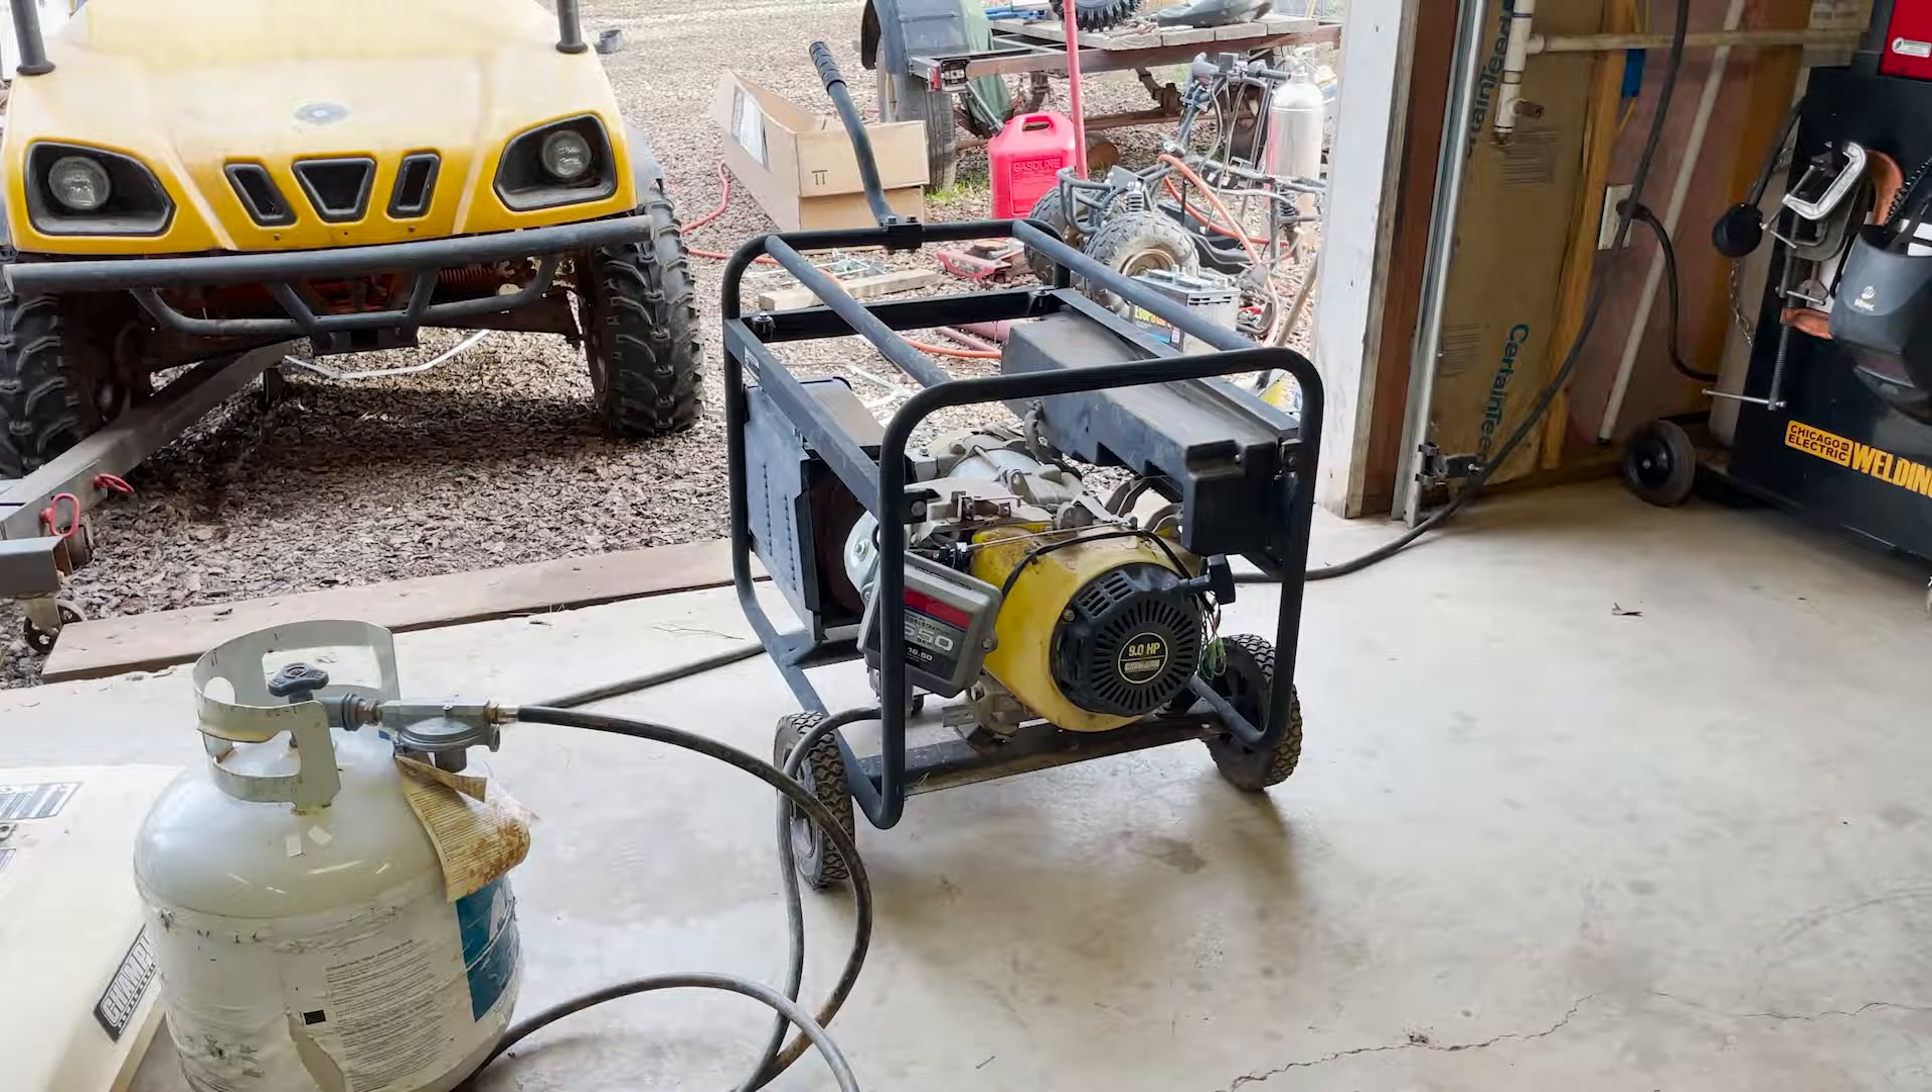Alright, so I got my bottle hooked up and because this is a brand new carburetor, there's no gasoline in there and the, so I don't need to drain the bowl.